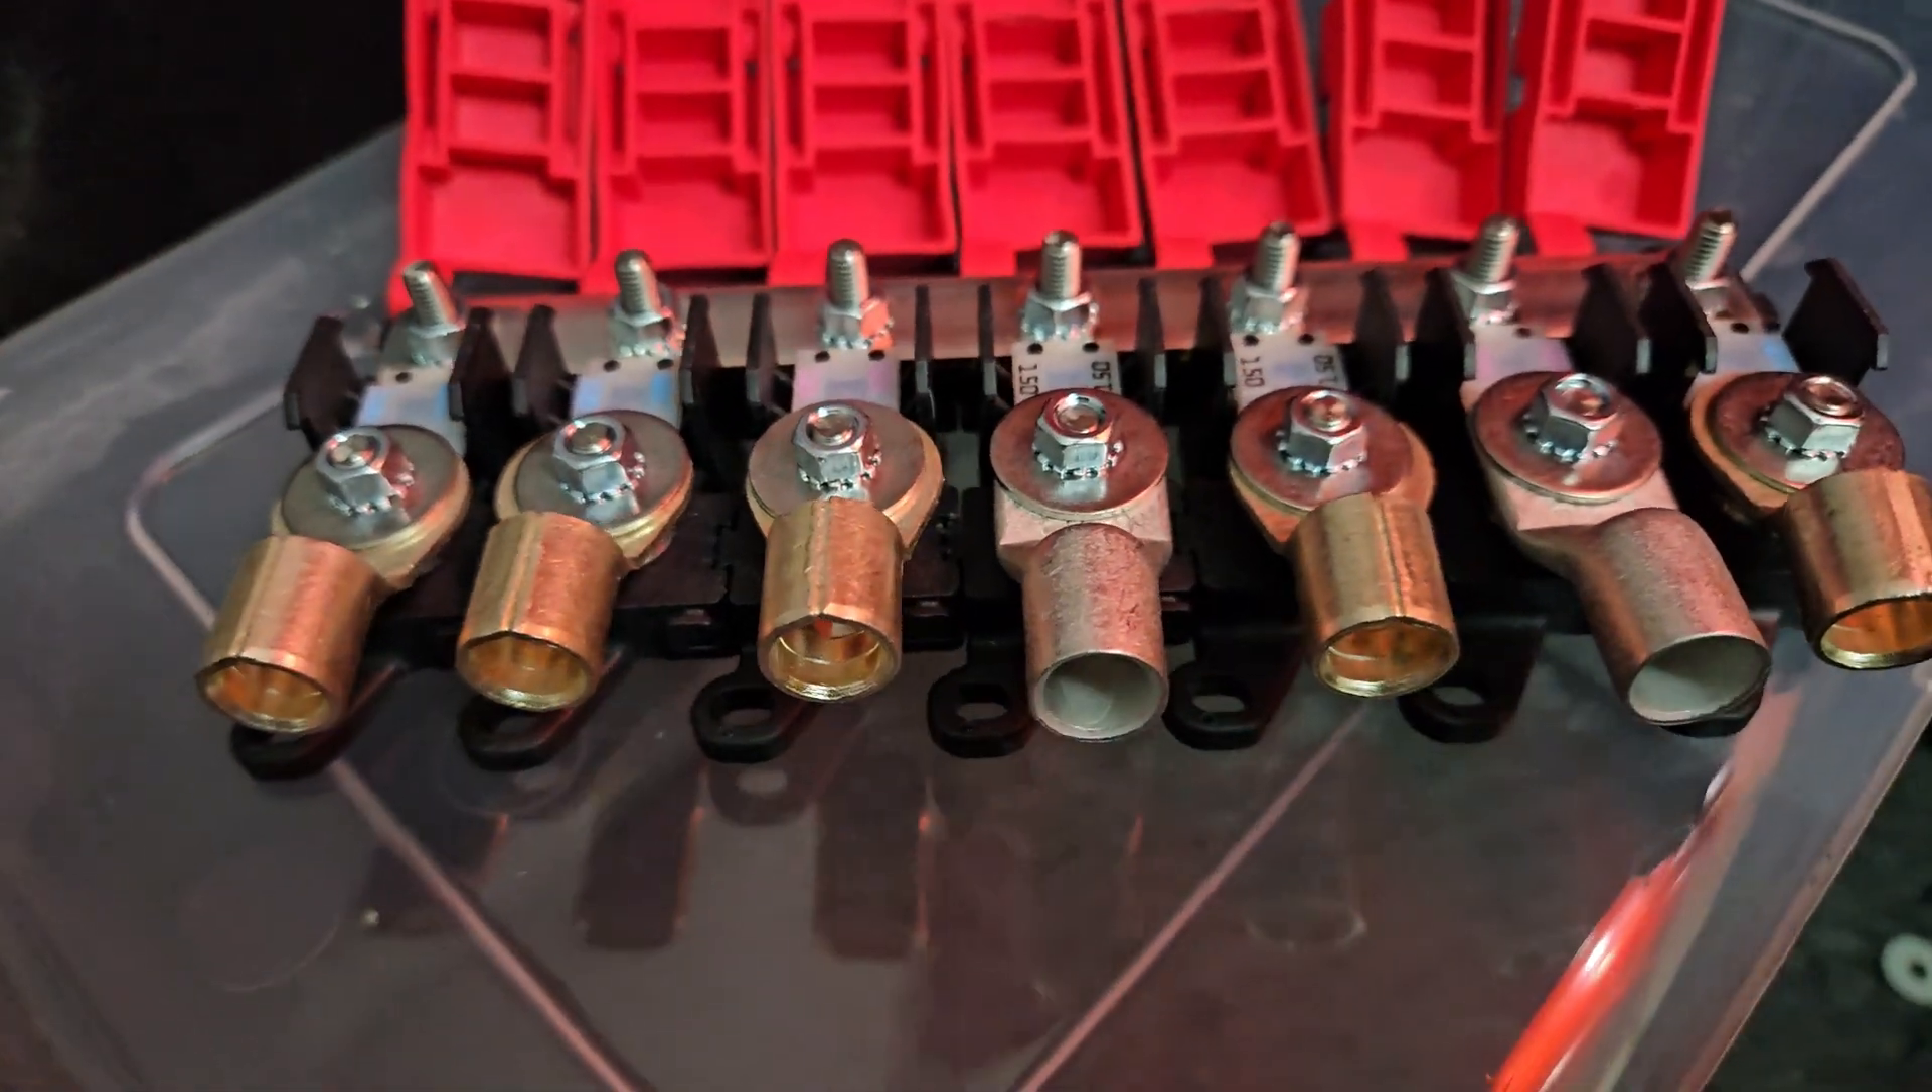So here is the completed unit just before installation, just with the dummy lugs.